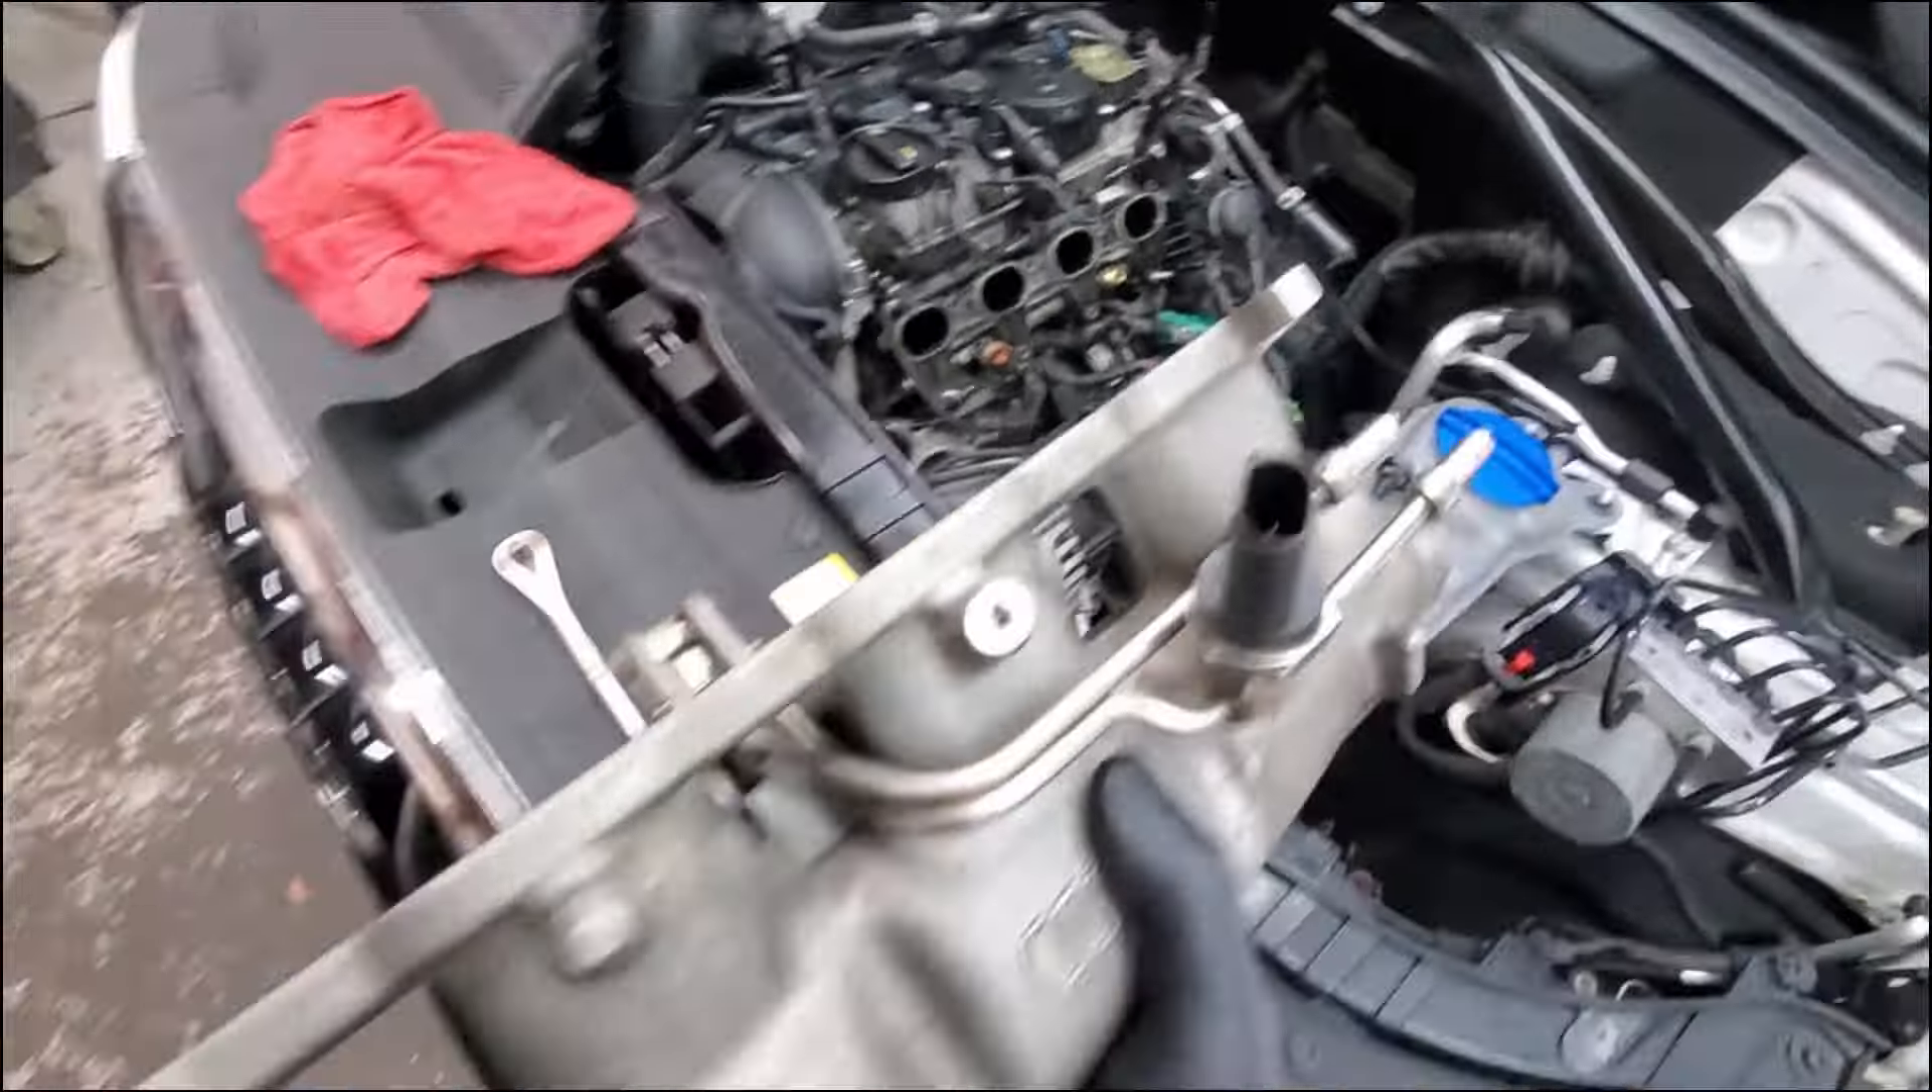Now we have the first part of the intake off.